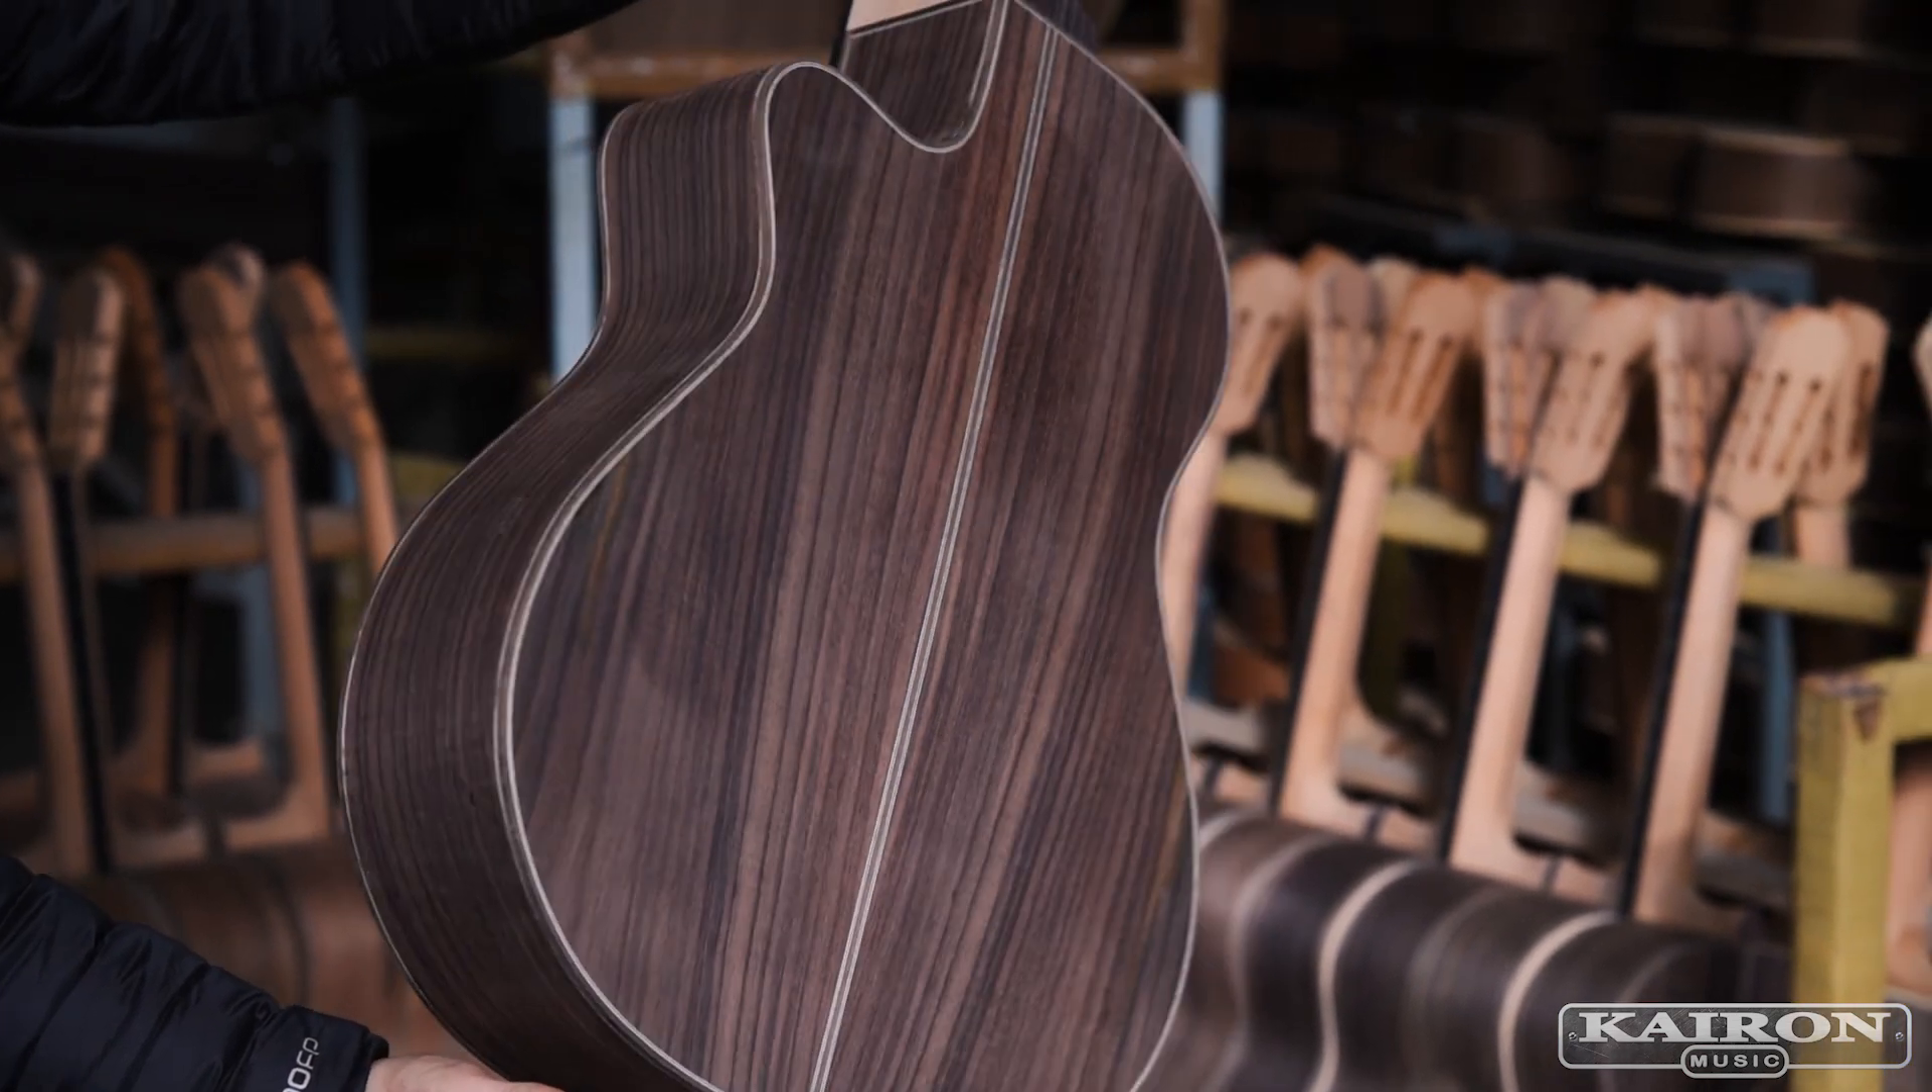Toda la parte de madera ya ha sido pegada Toda la parte de los filetes ya están puestos.